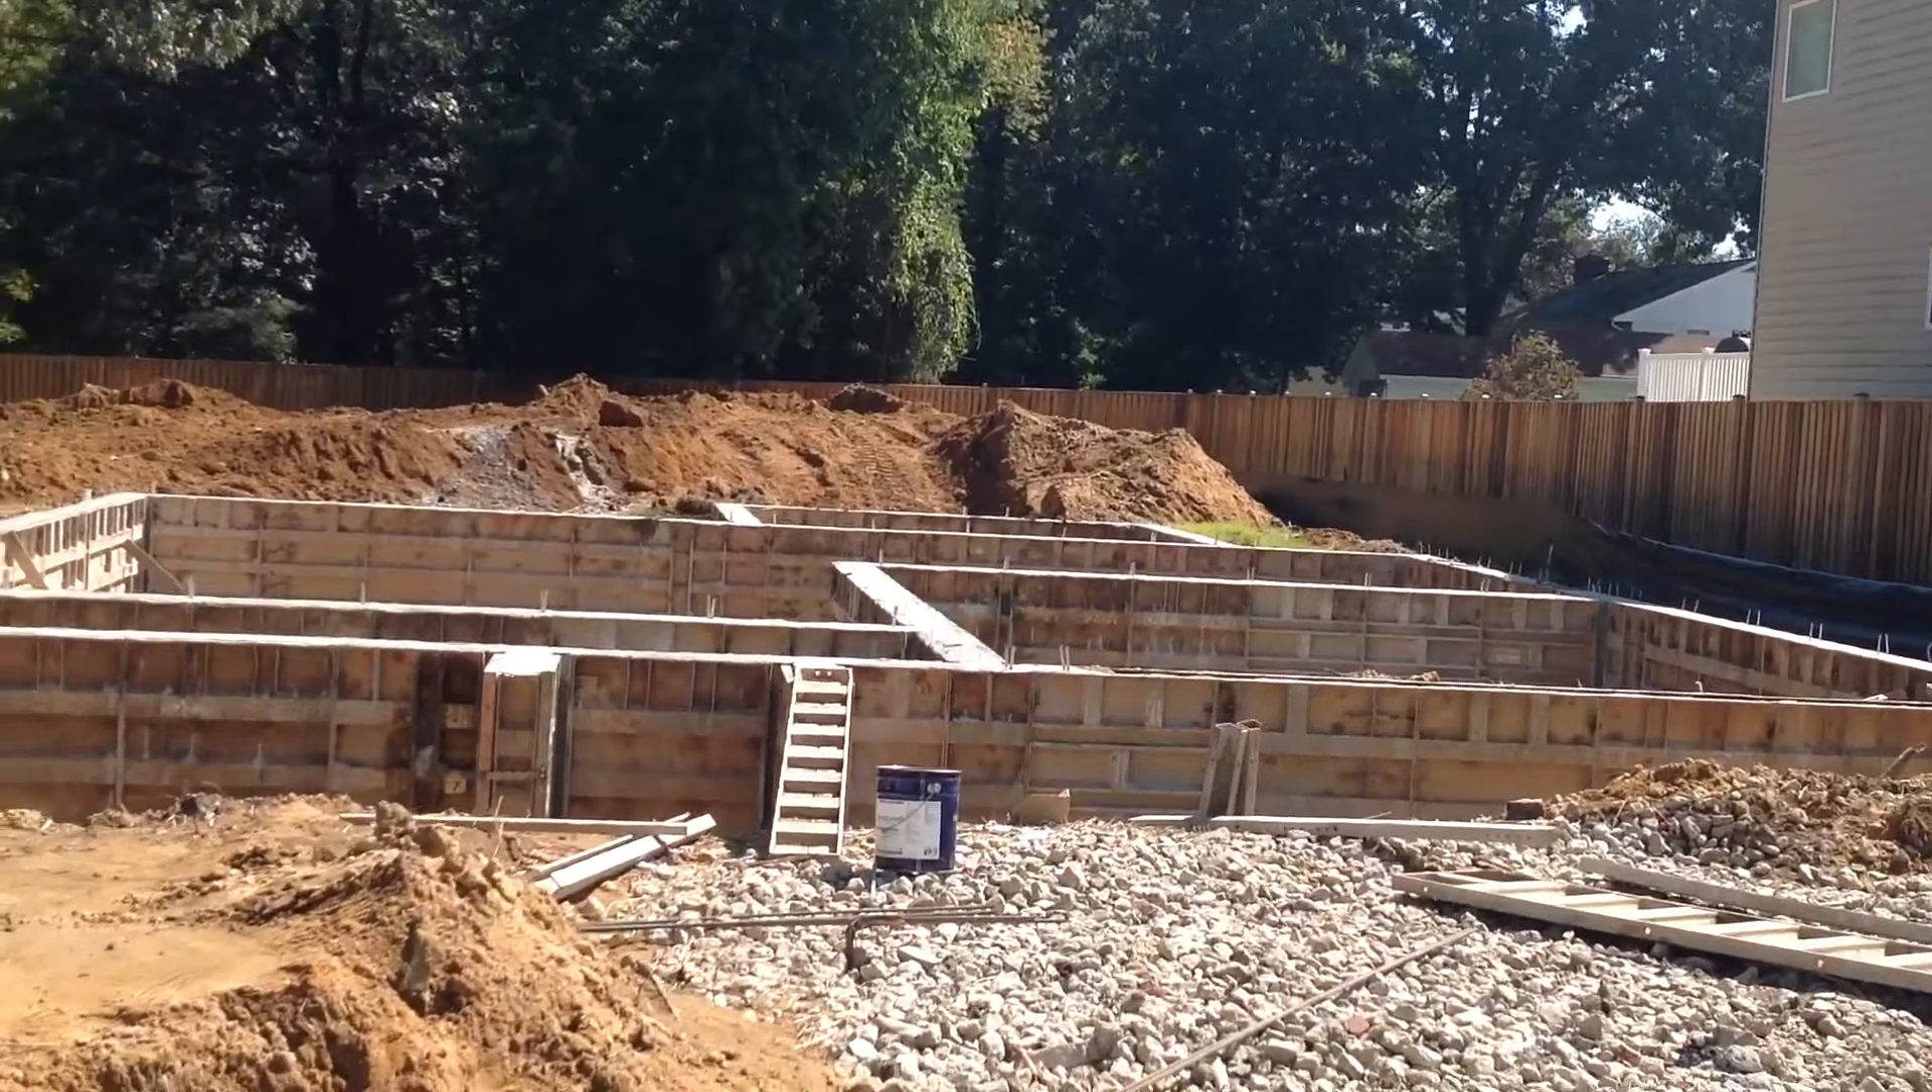You can see from the picture in front of you, we have got the foundation installed this week.